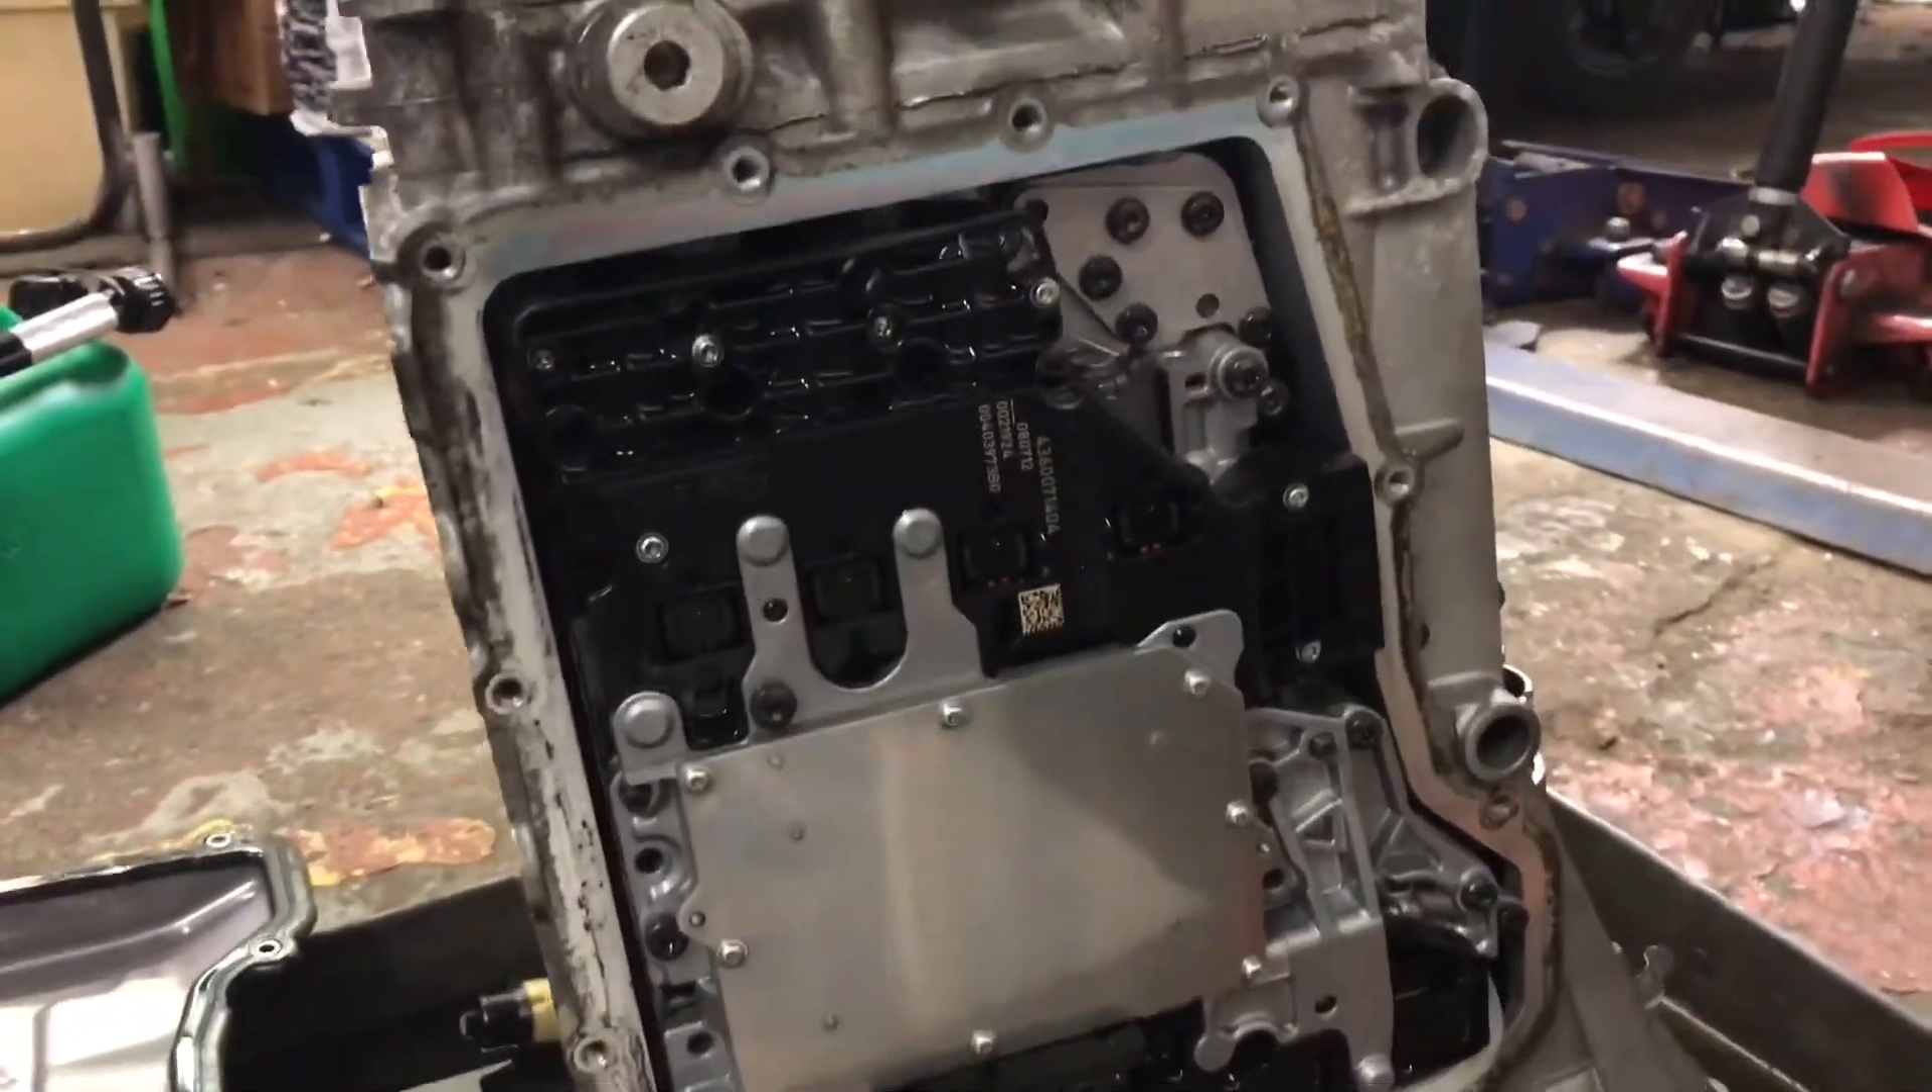Here's the casing off of the mechatronics which is the electronic side of the DCT removed.